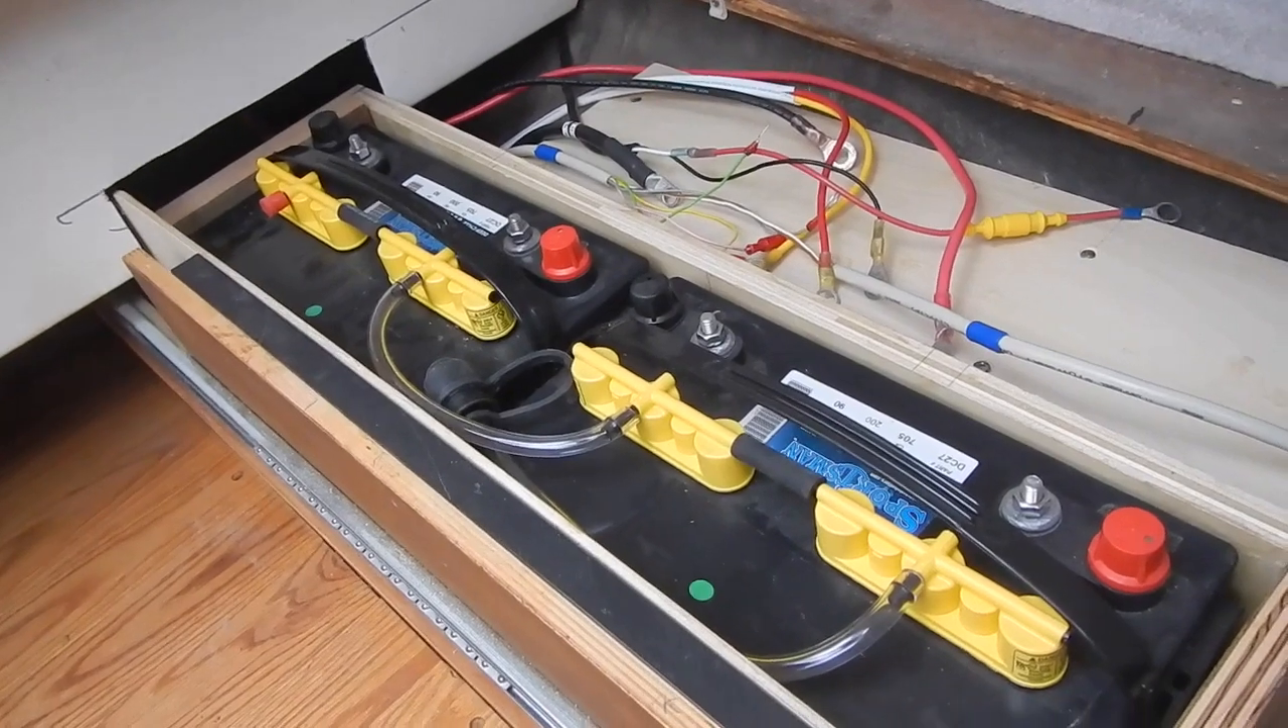So there are our batteries in place in the battery box. Uh we haven't wired anything at this point.